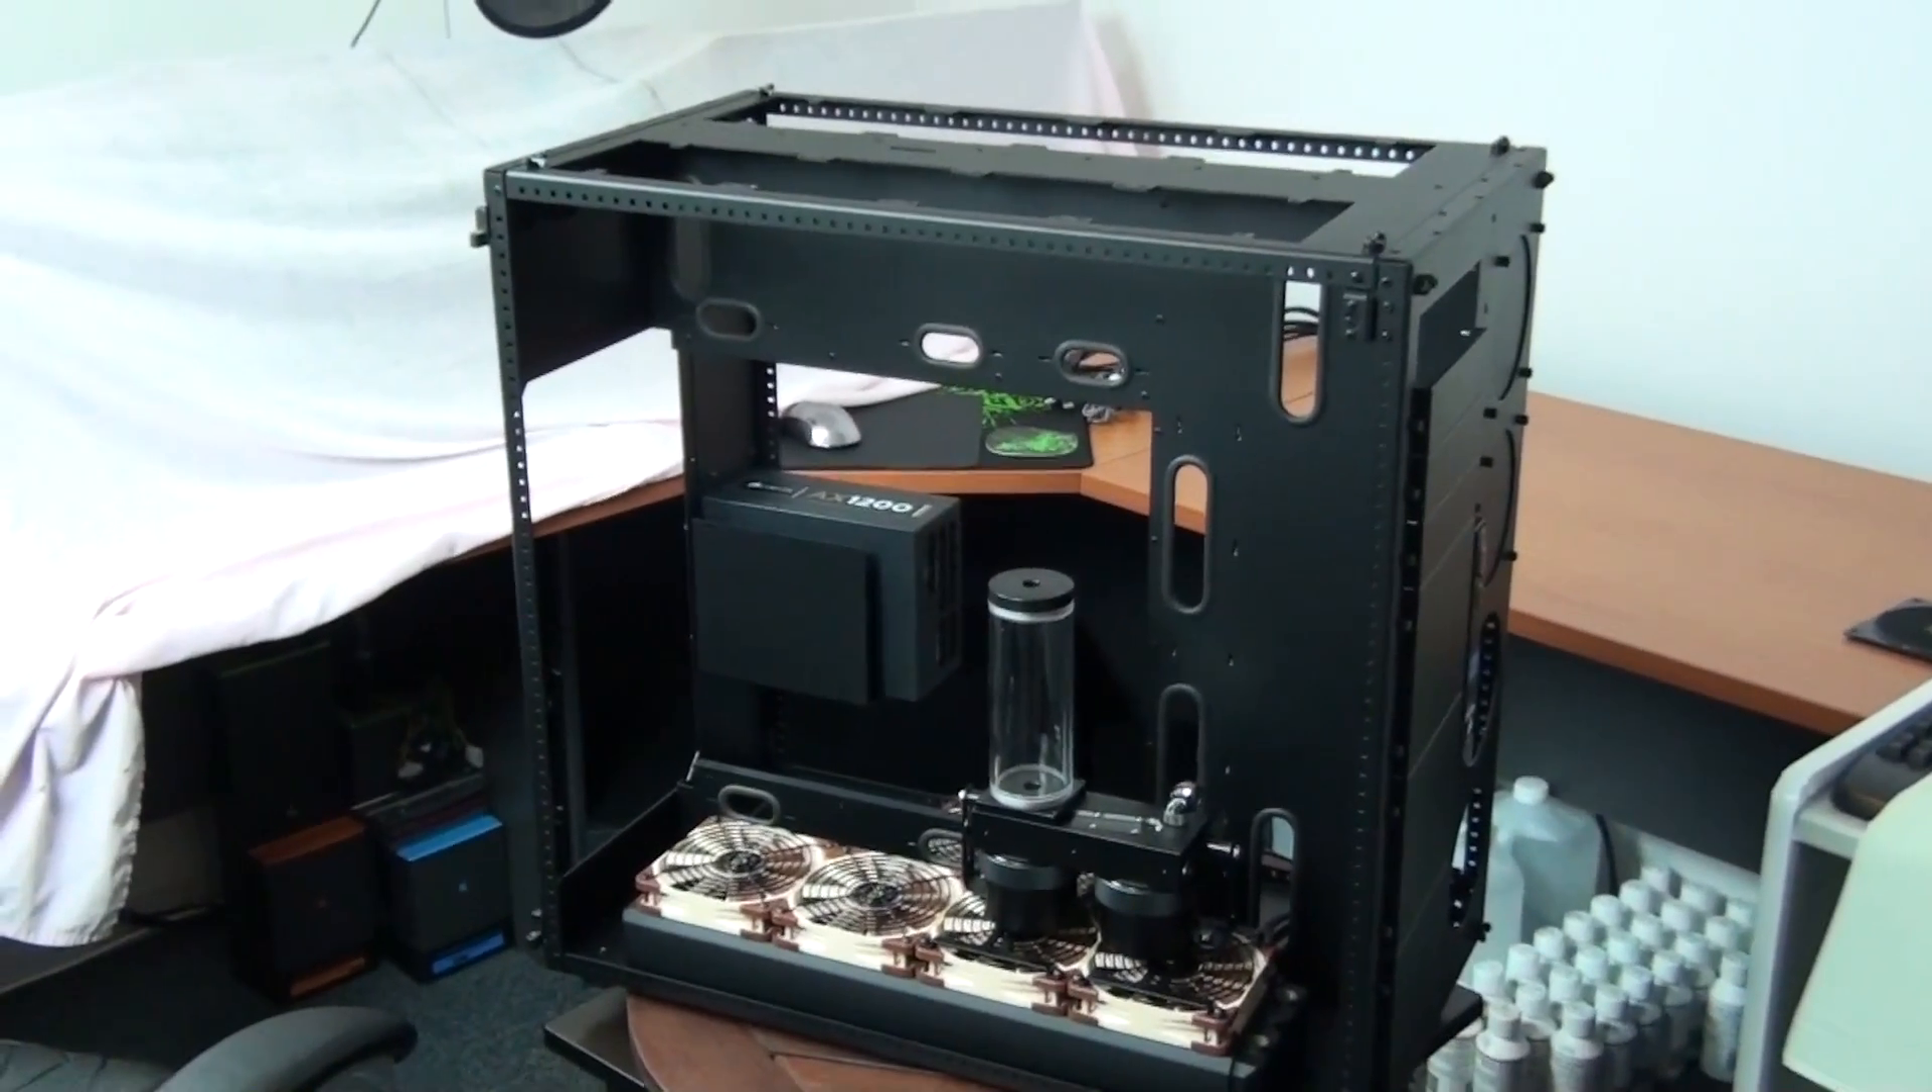I've started installing components back into the case.